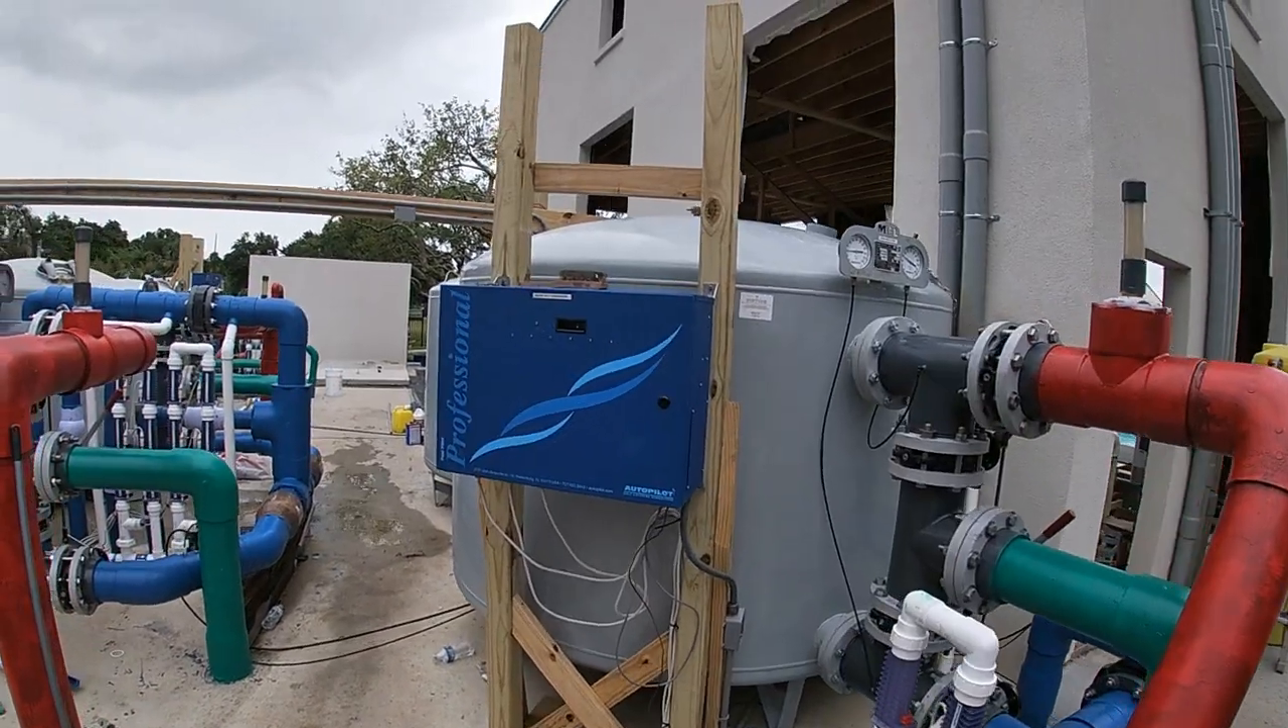Here we see the plumbing's done. All of our systems are installed, and they've come back in and painted the plumbing for the filters.